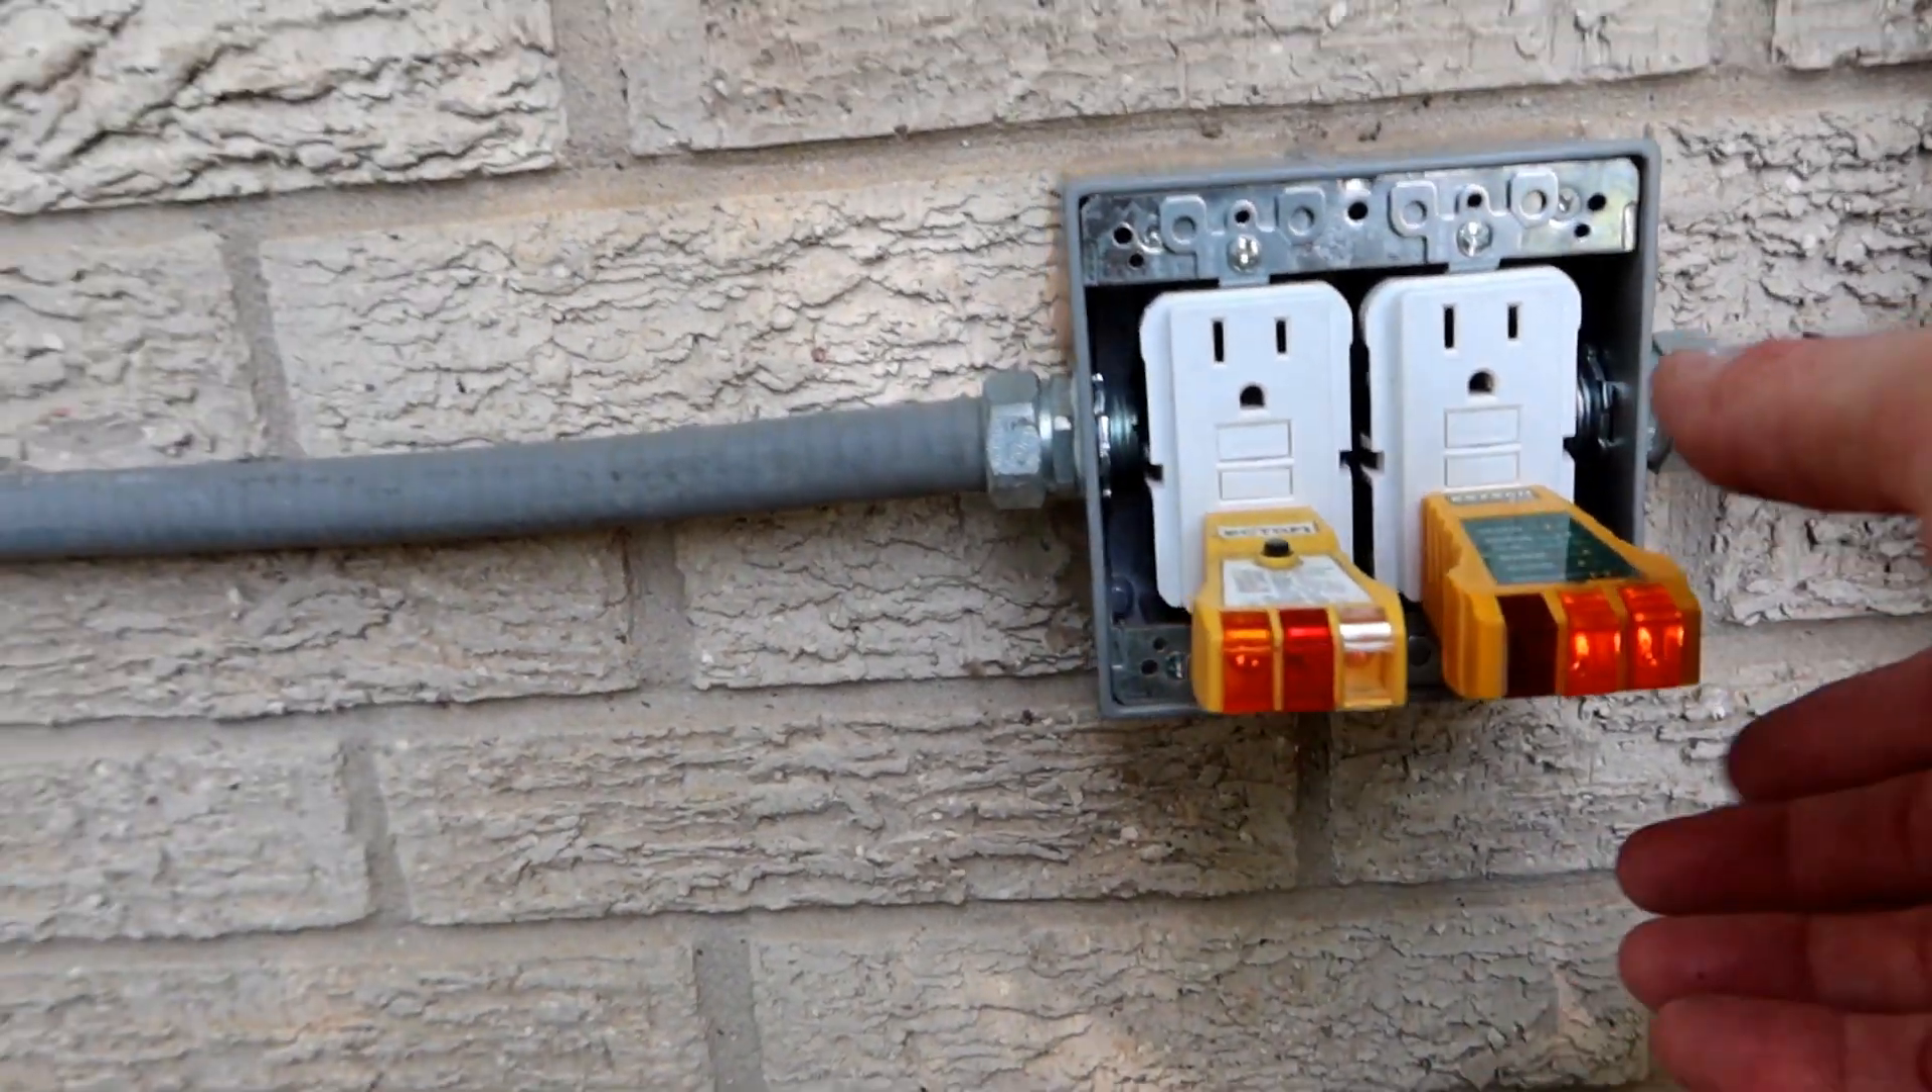Alright, got the outlets reinstalled in there. I've got the power back on again.